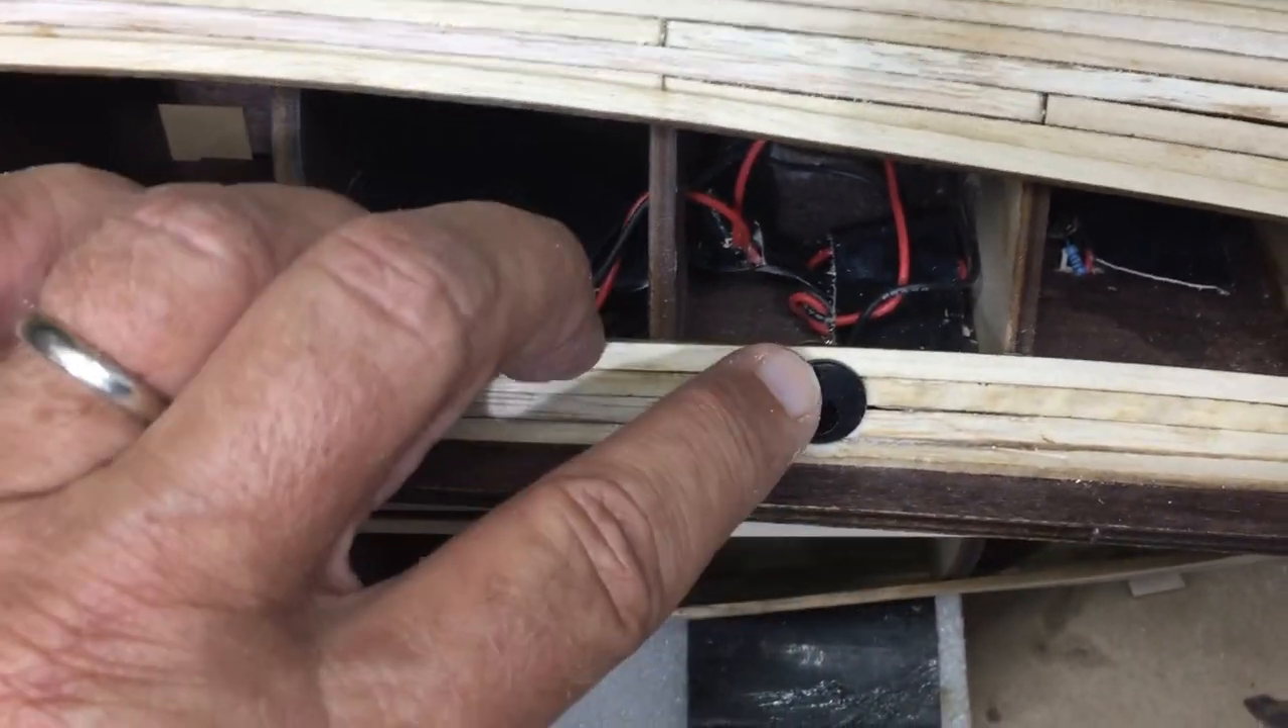I've gone ahead and put the electrical connector jack in.